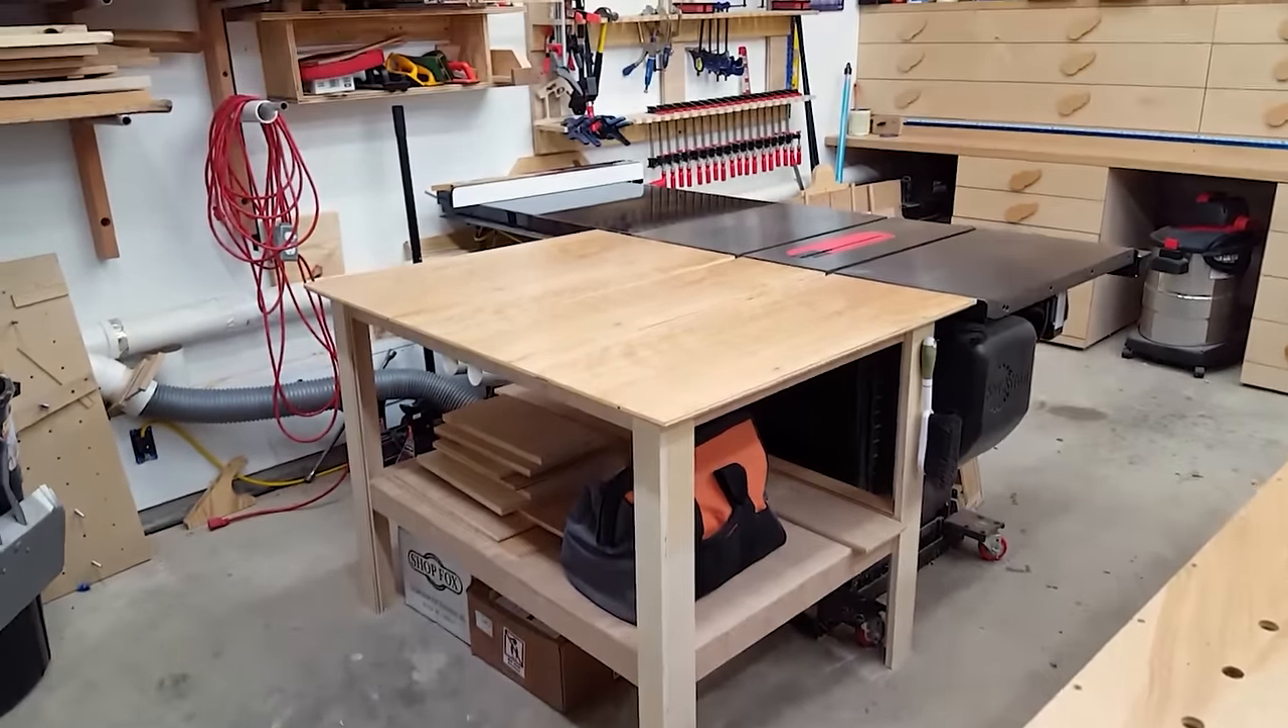So I got rid of the cart and I built a little out feed table that's a dedicated small table.